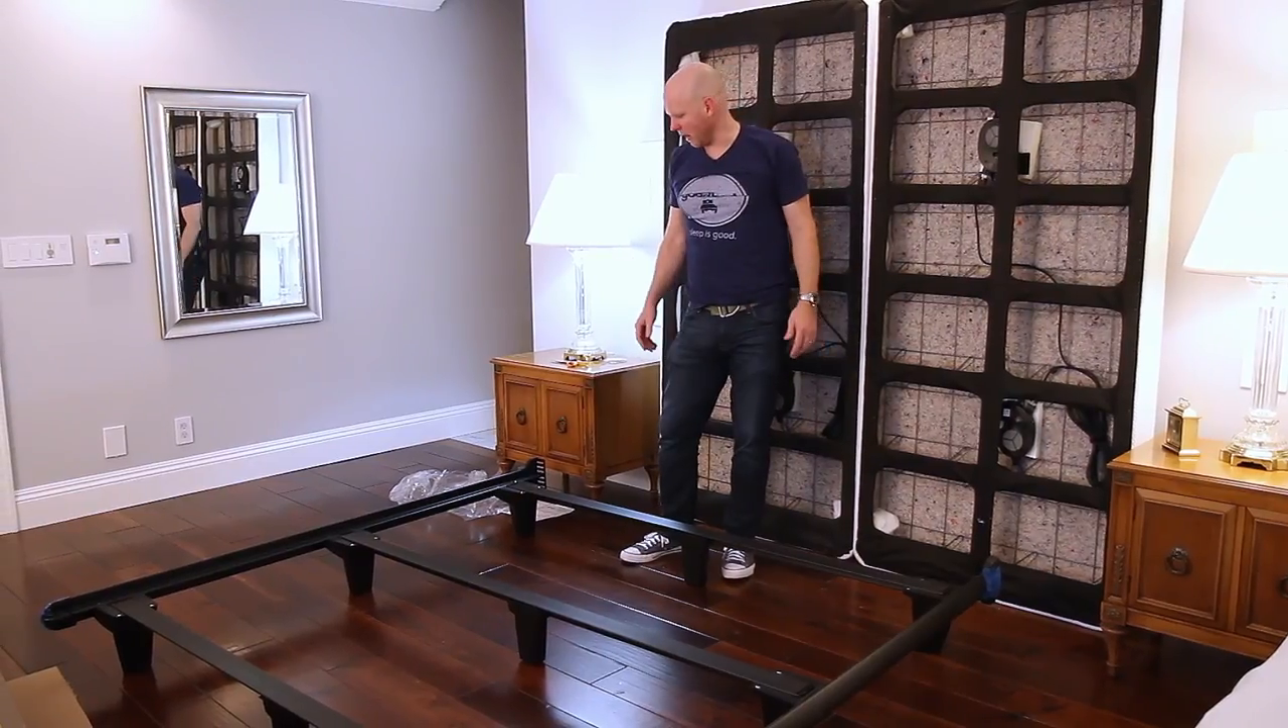All right there you have it the Embrace bed frame is fully put together and uh super simple that was three minutes total.